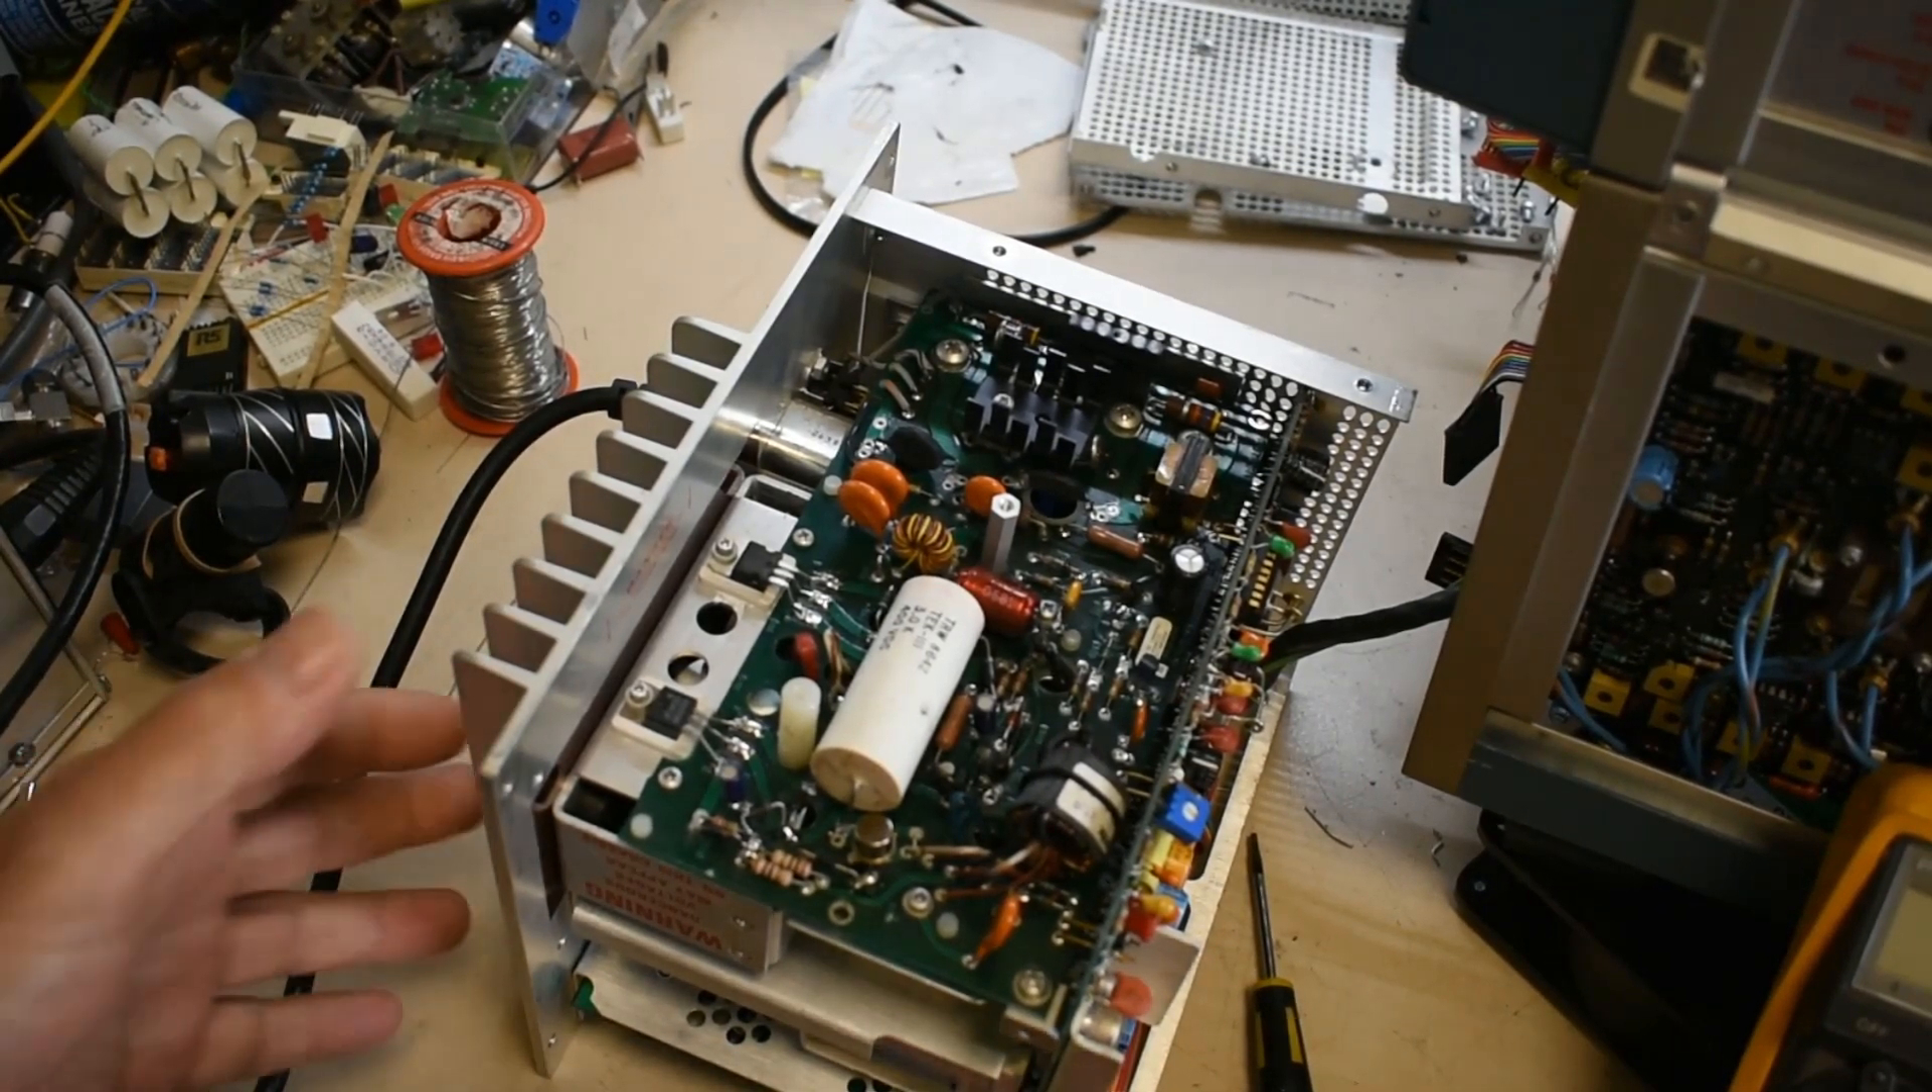So looking at the actual power supply, I've got it here with the covers all removed.